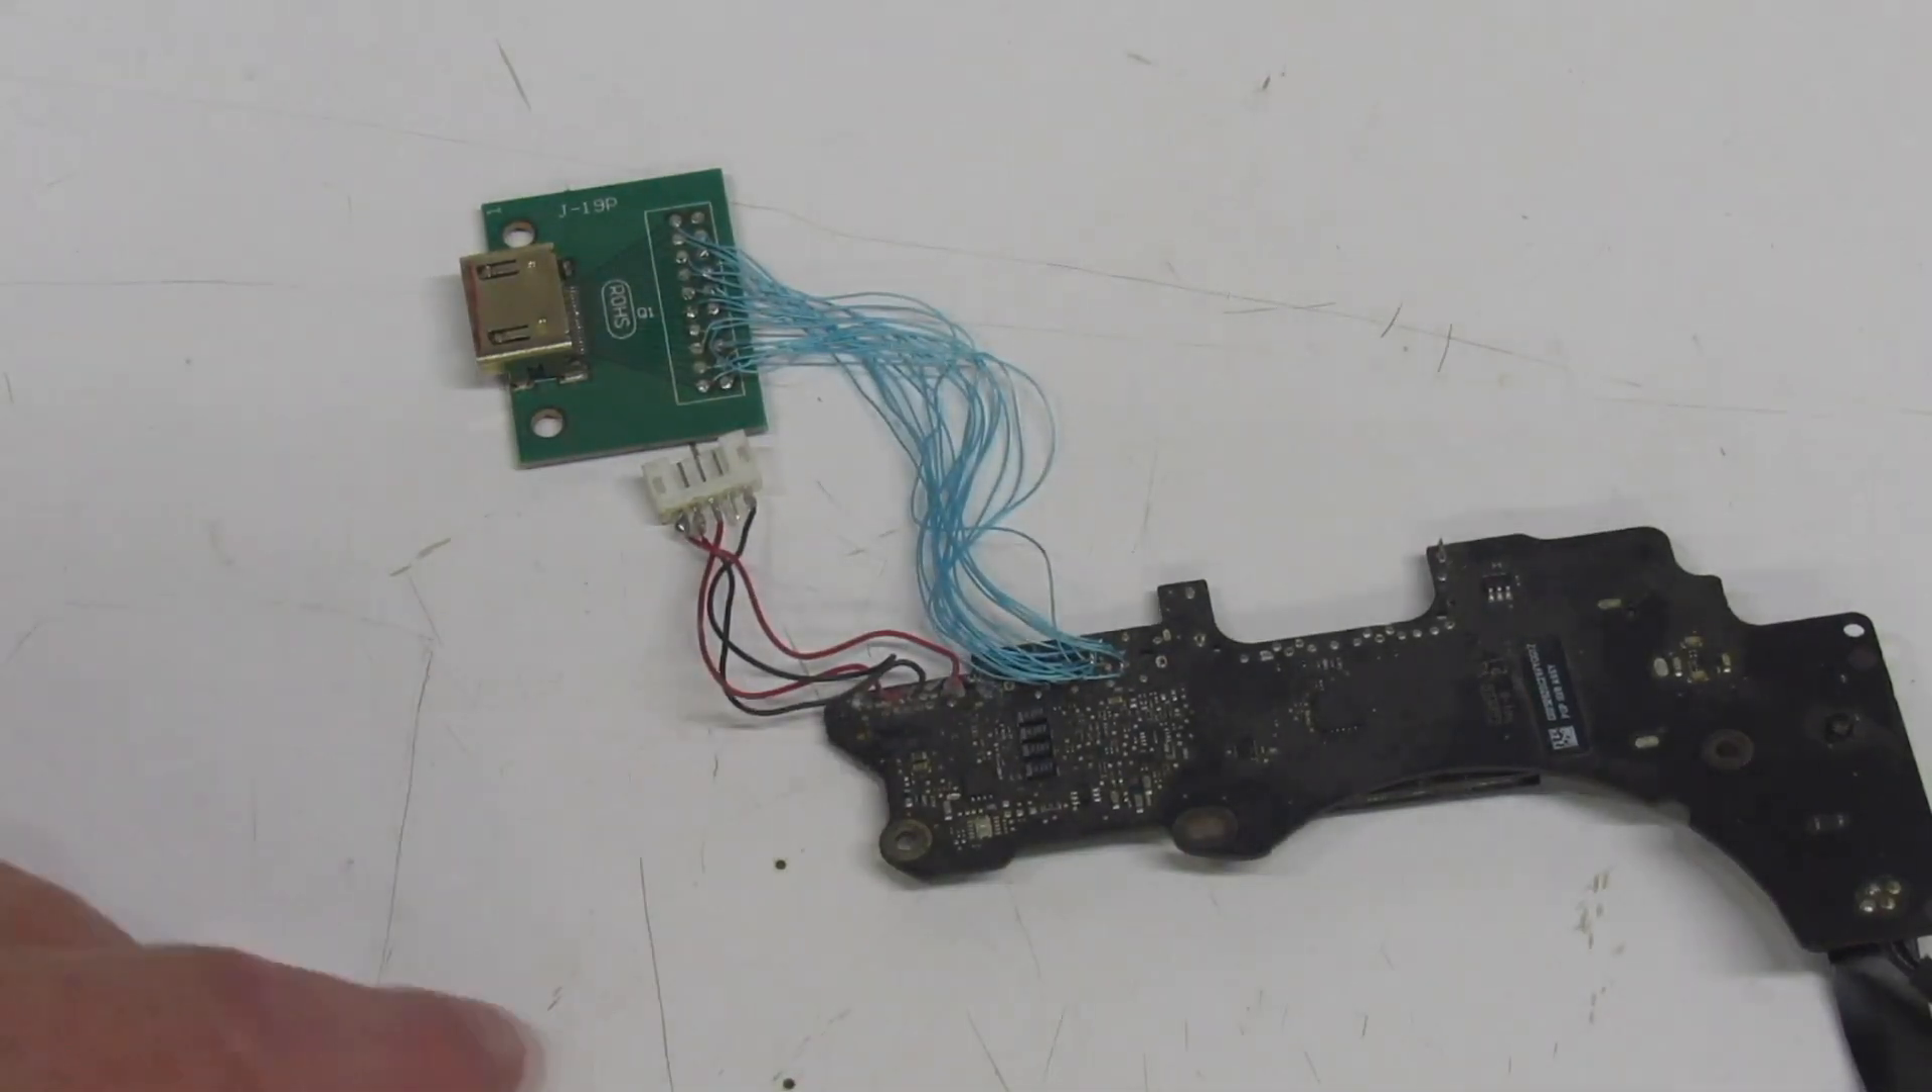If you look at the input output board you can see where I extended the HDMI connector.